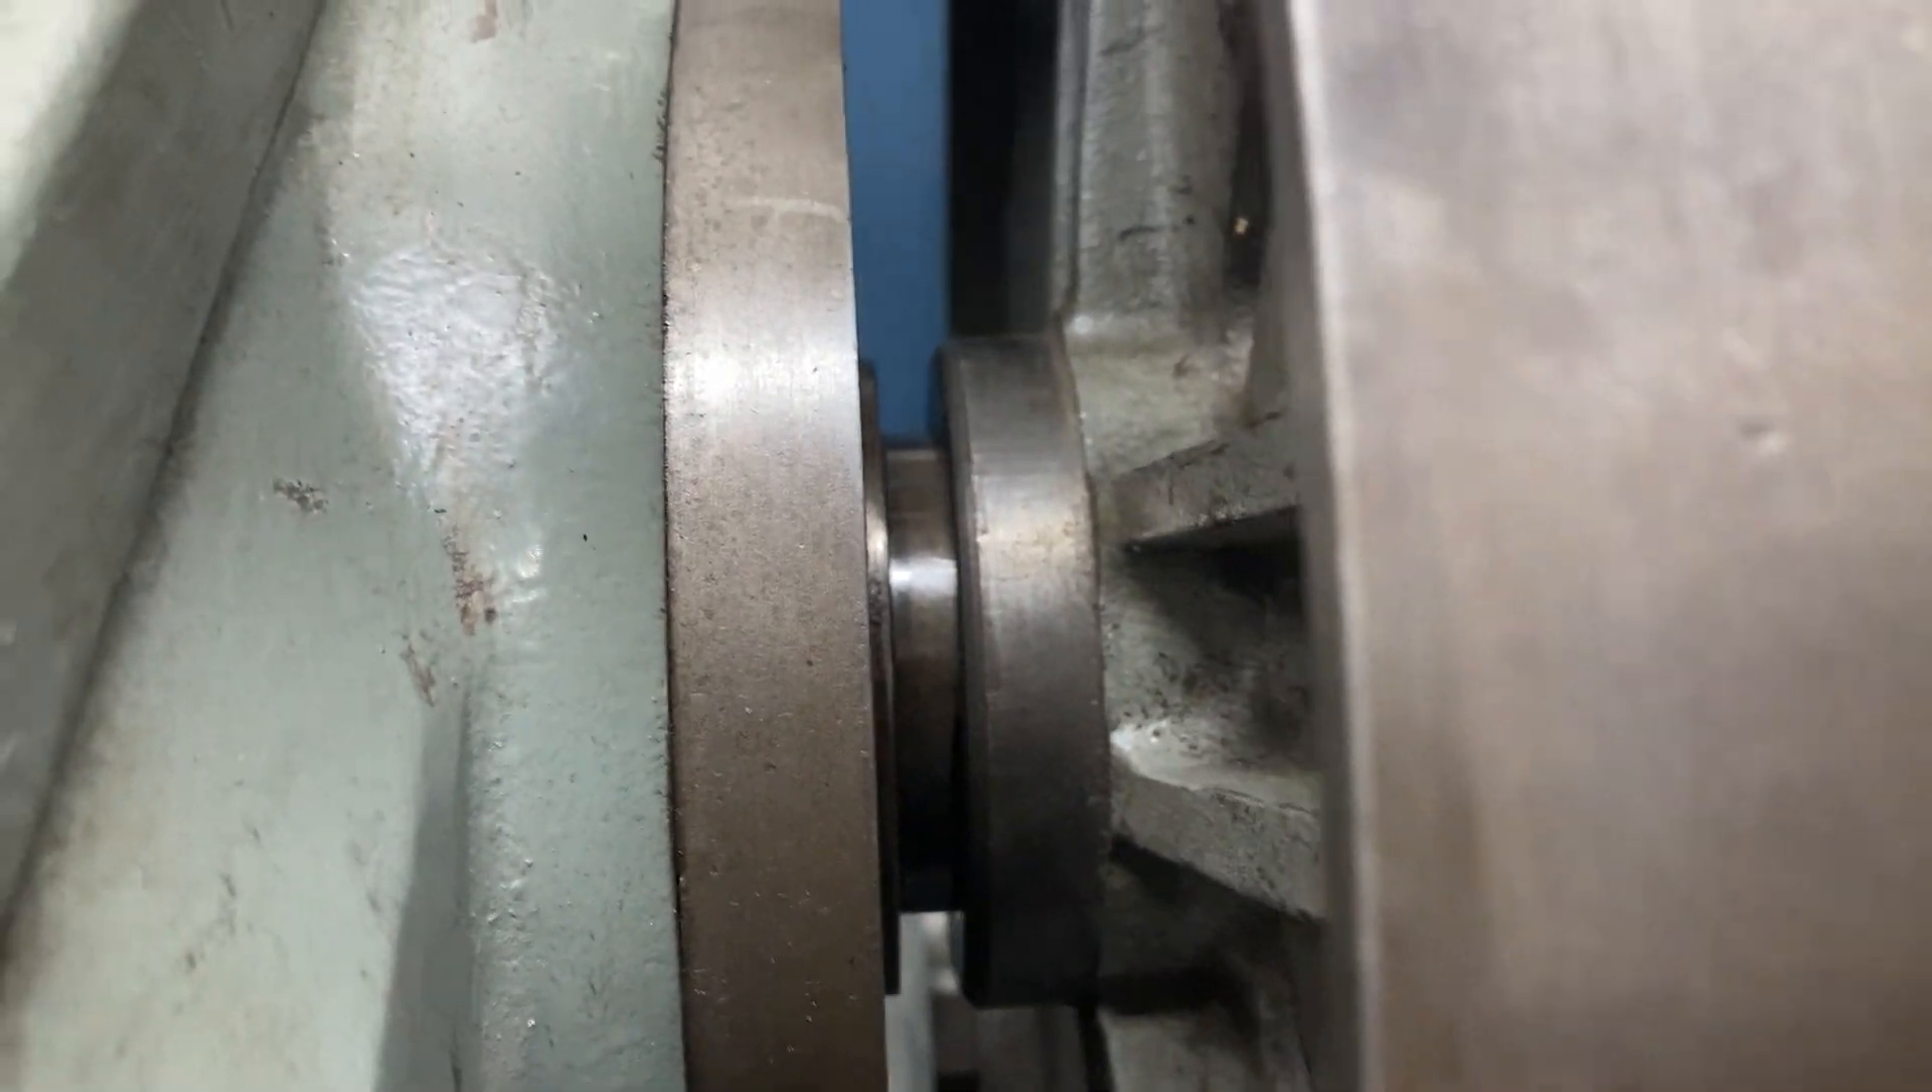What we have now is this shoulder should be right up flush against the spindle in there right up against it but it doesn't.